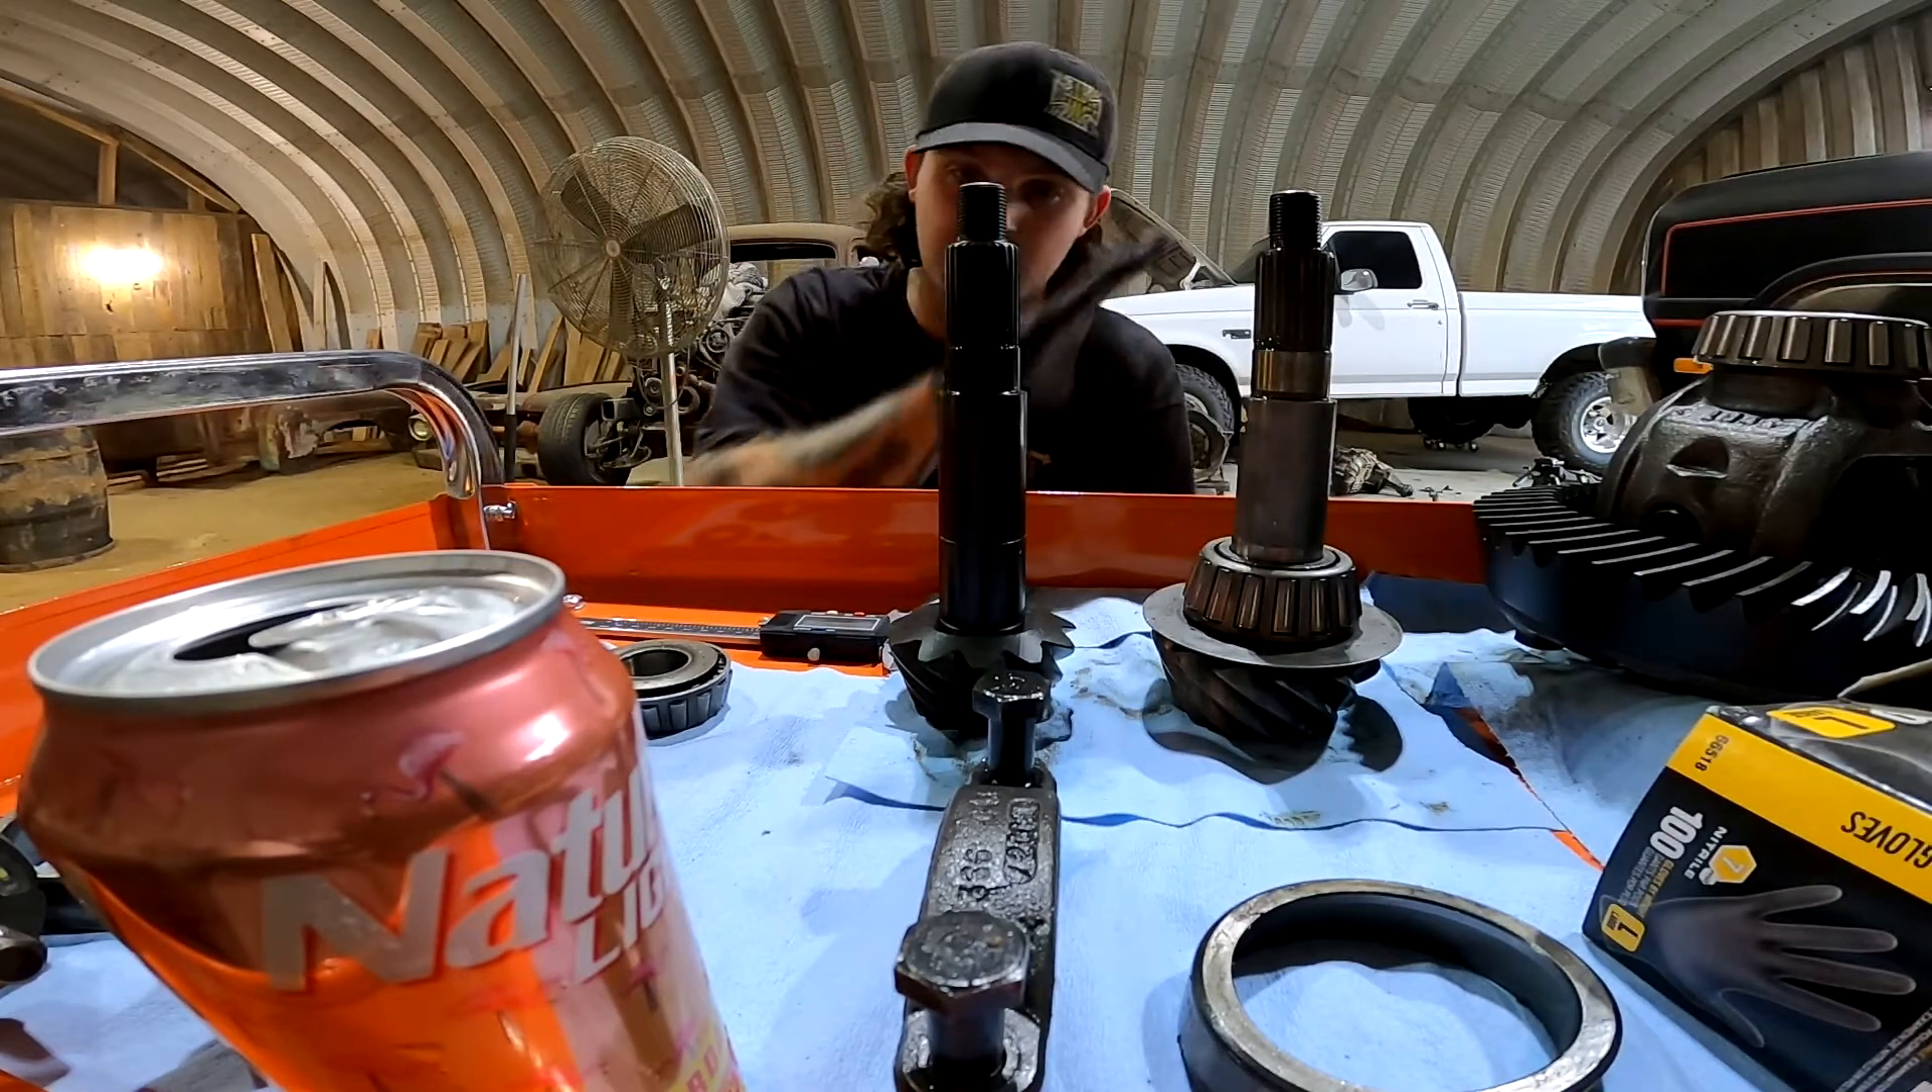This is our old one and it still has the inner pinion bearing still on there.